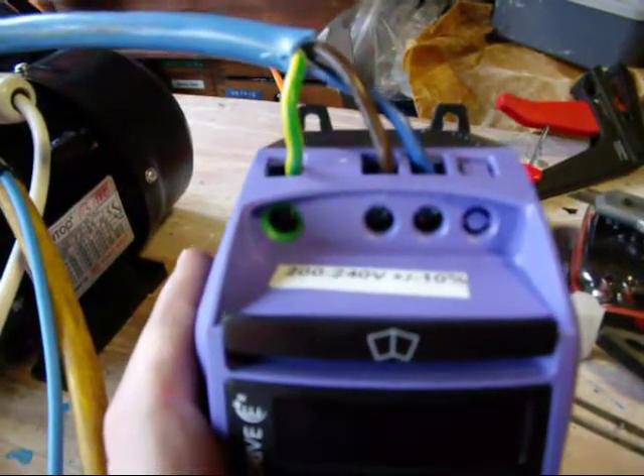Okay, so we now have the live and neutral and the earth fitted for the power input, in this case 220 volts.